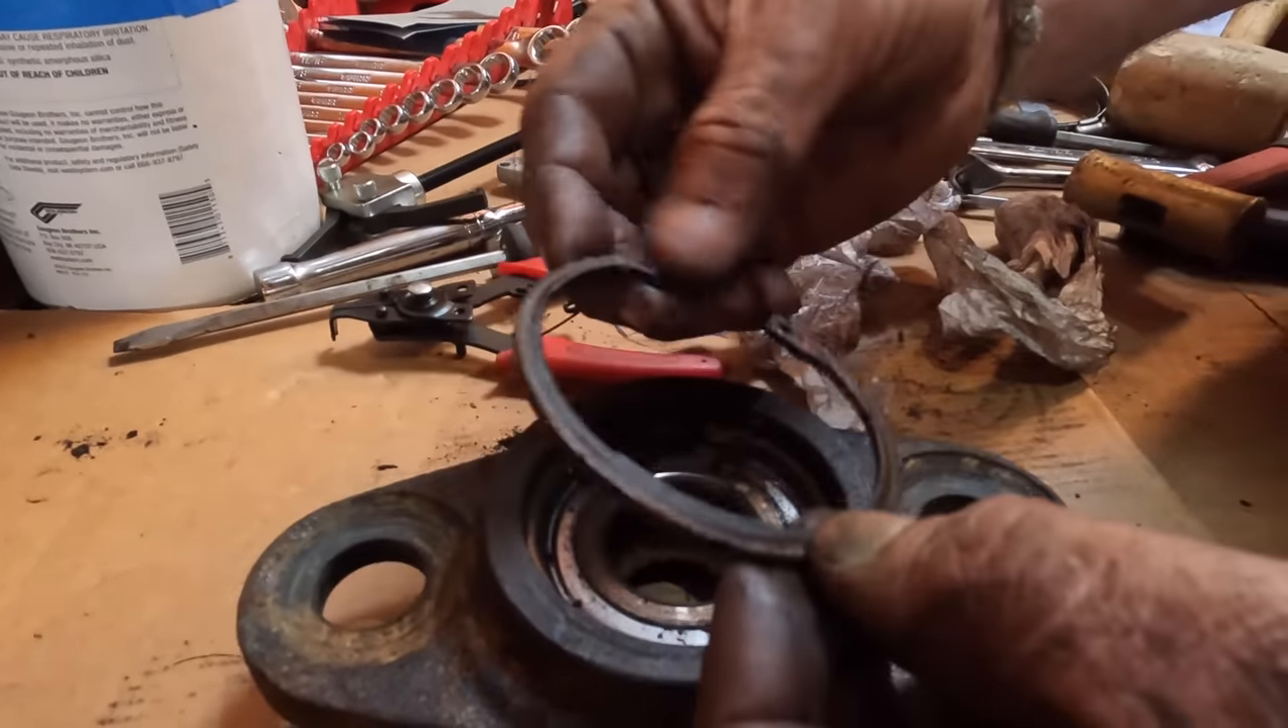Okay so I've removed the retaining clip.